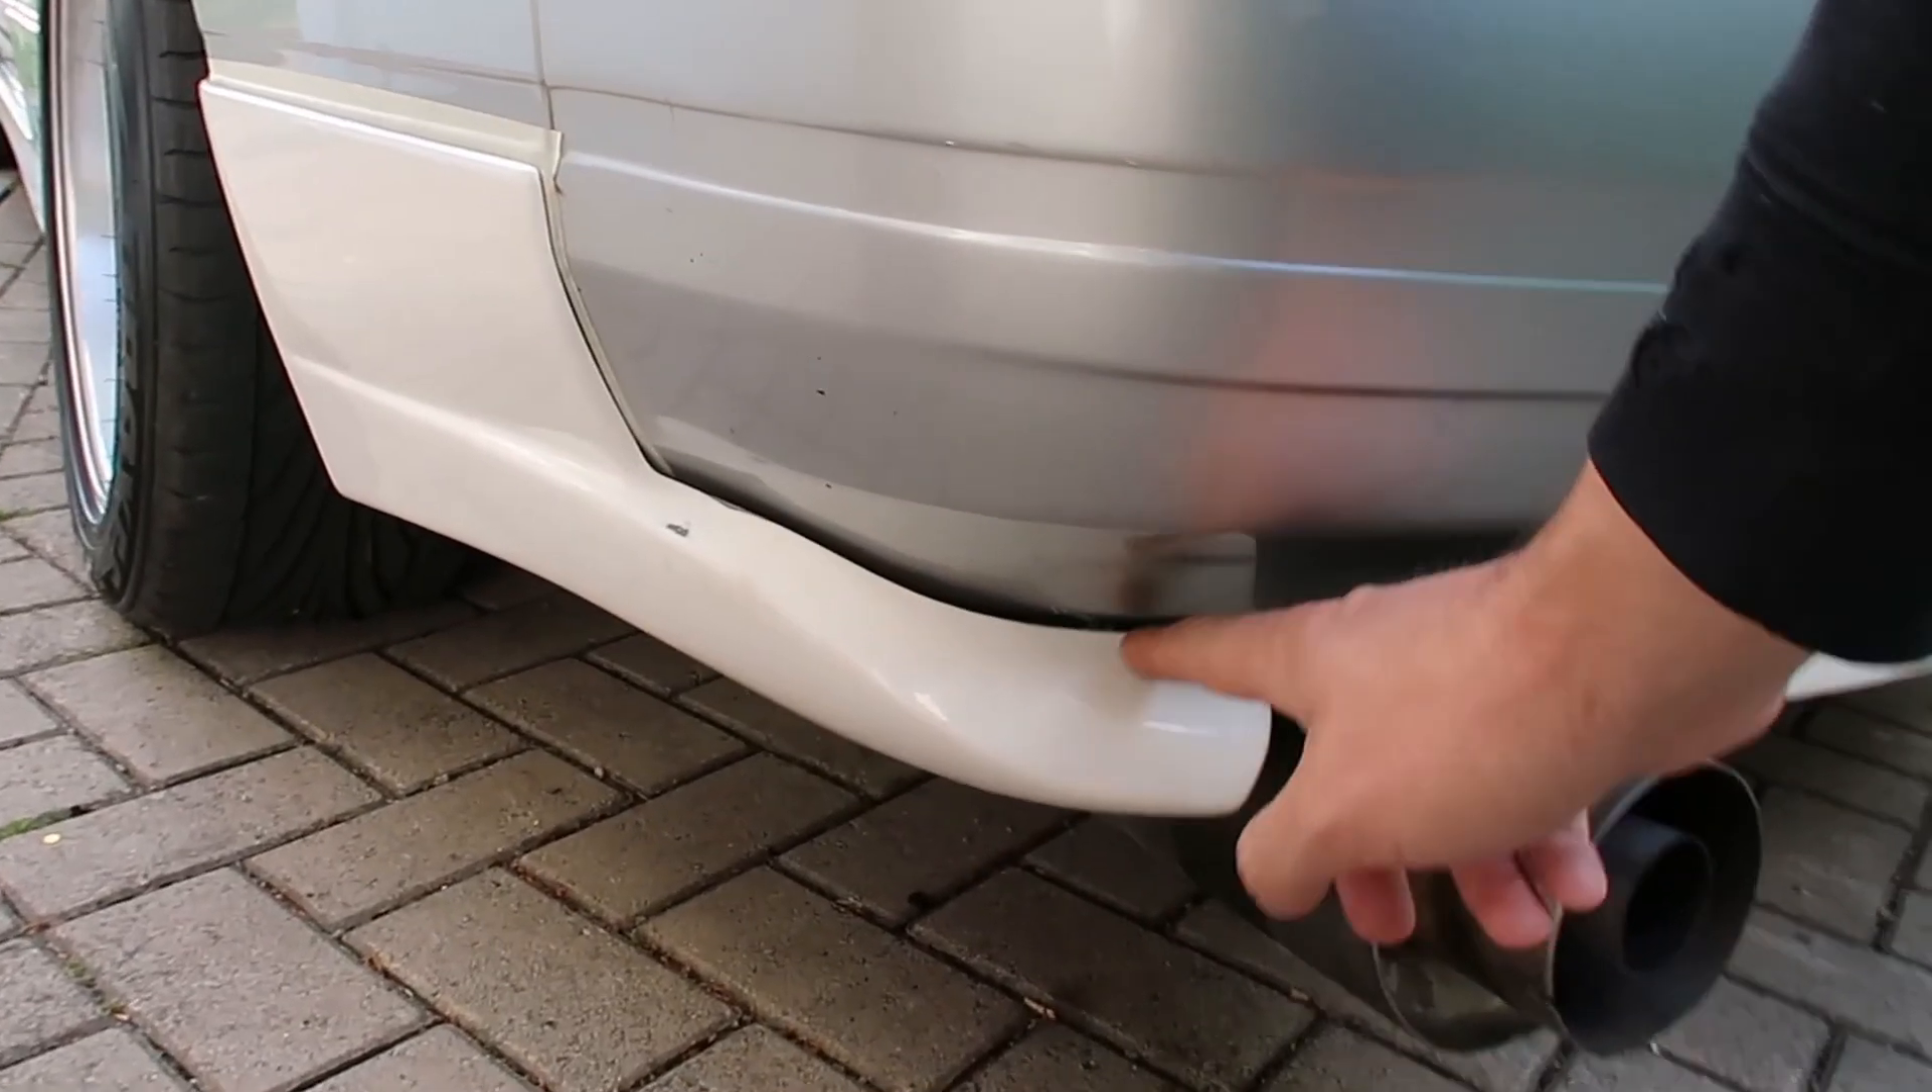We've got the back panels fitted up on the side here there's a bit of a gap.